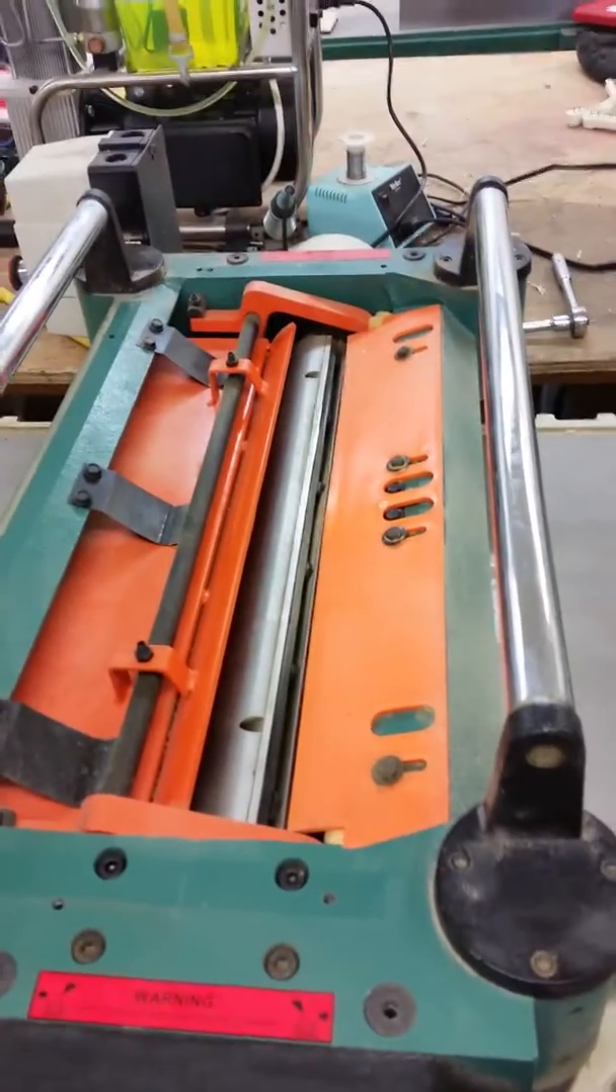So, here we've done the partial tear down of the Grizzly 20 inch planer and removed the housing from the cutter heads.